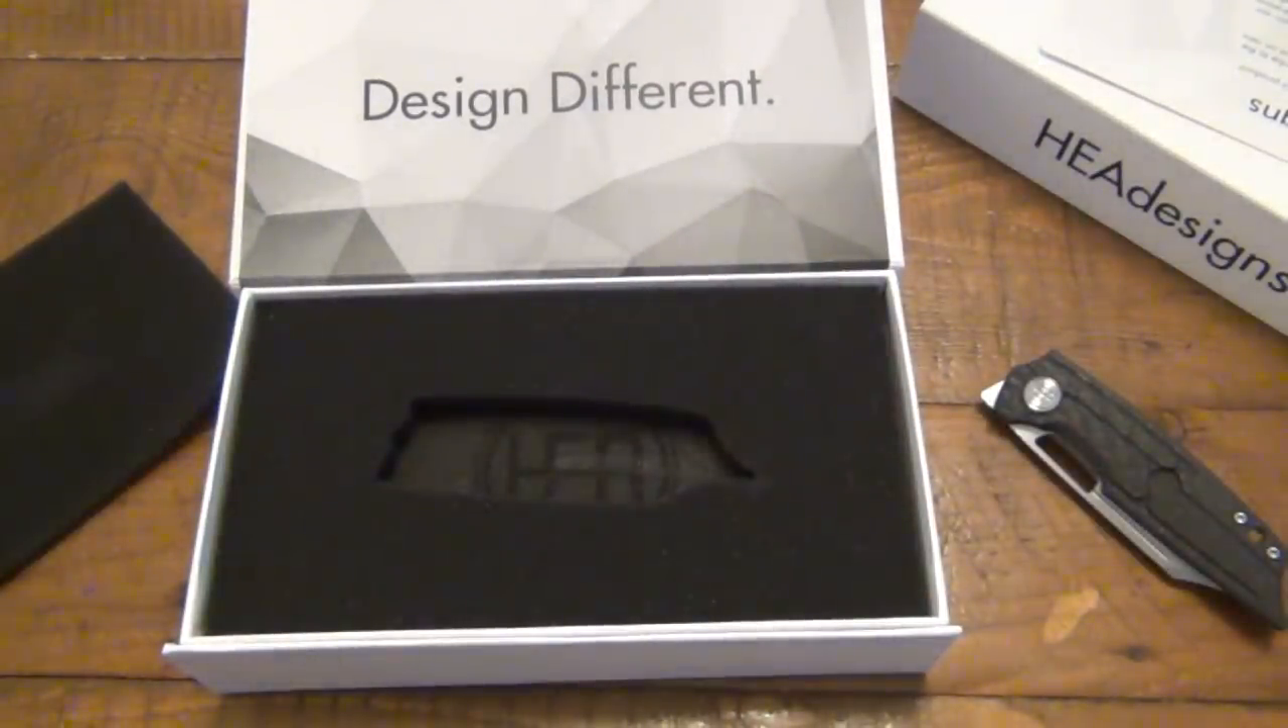I even commented on how the box is a little bit oversized for the knife.